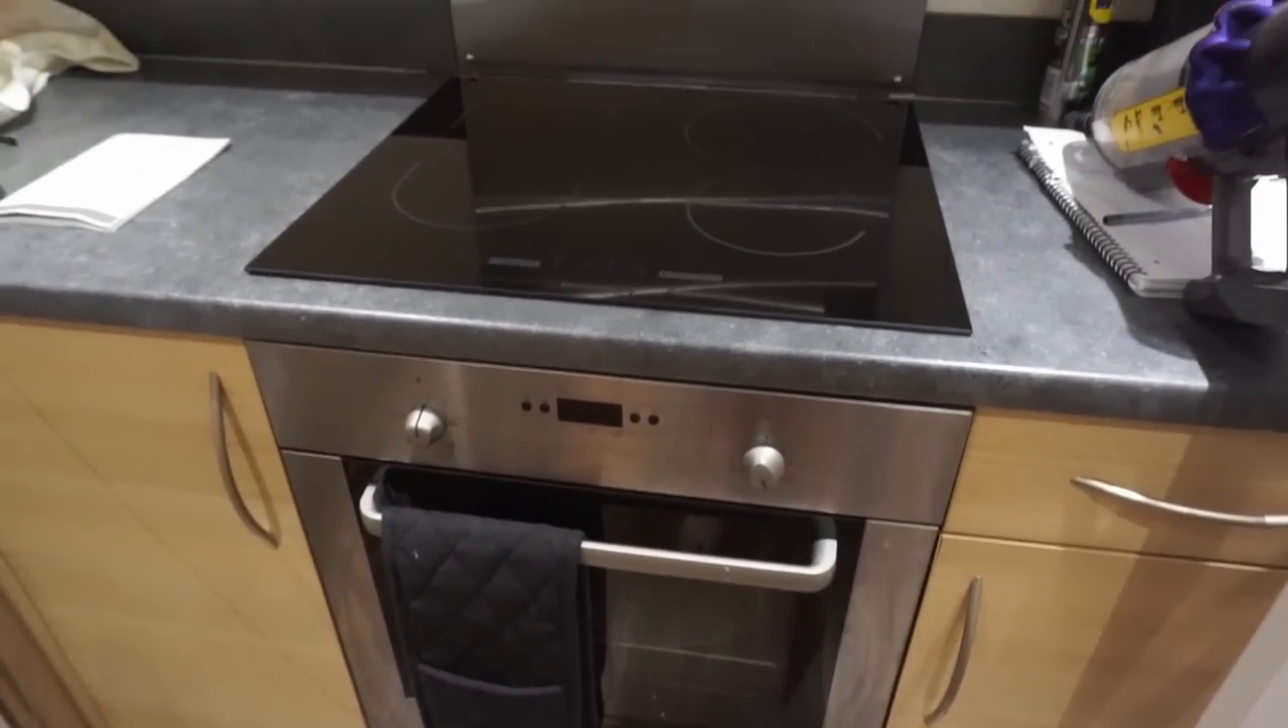As you see i put the oven back in underneath as well which looks really neat.